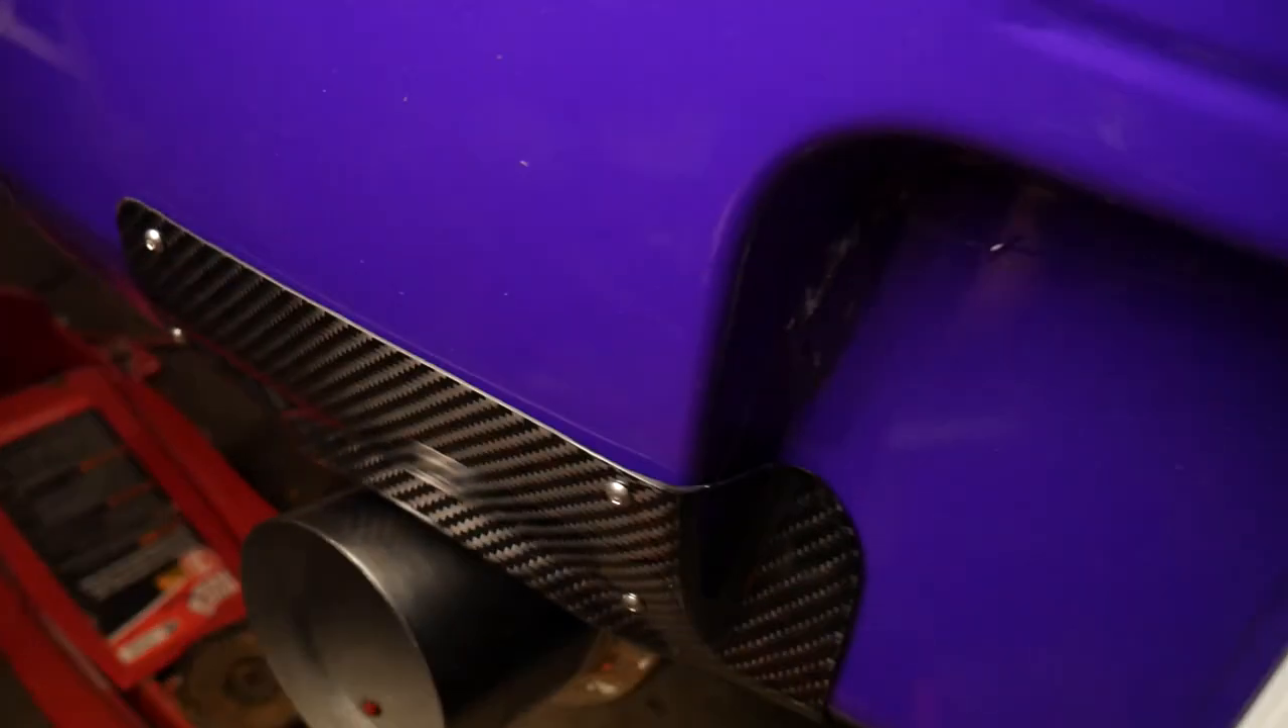Here's the finished product. We got the exhaust and we've got the uh heat shield so I don't melt my wrap because that will kind of suck.